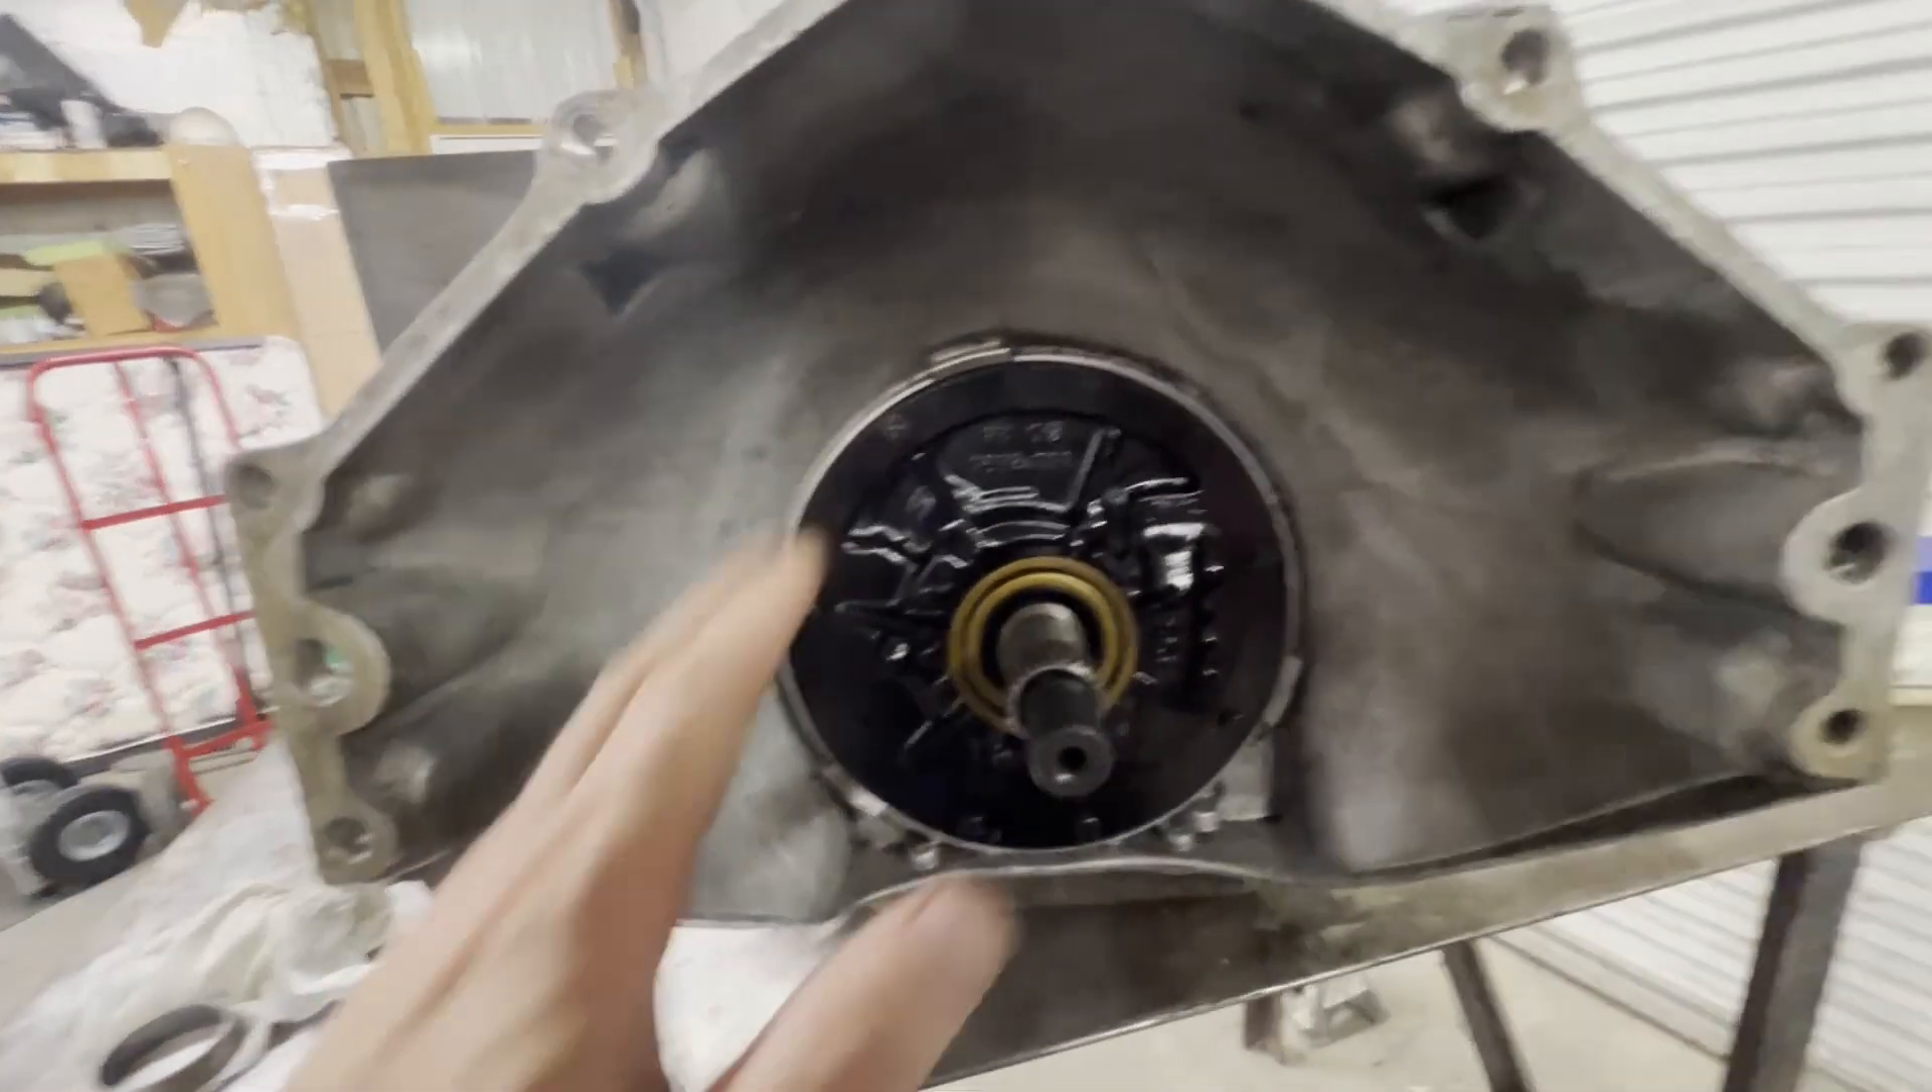We've got the pump in.